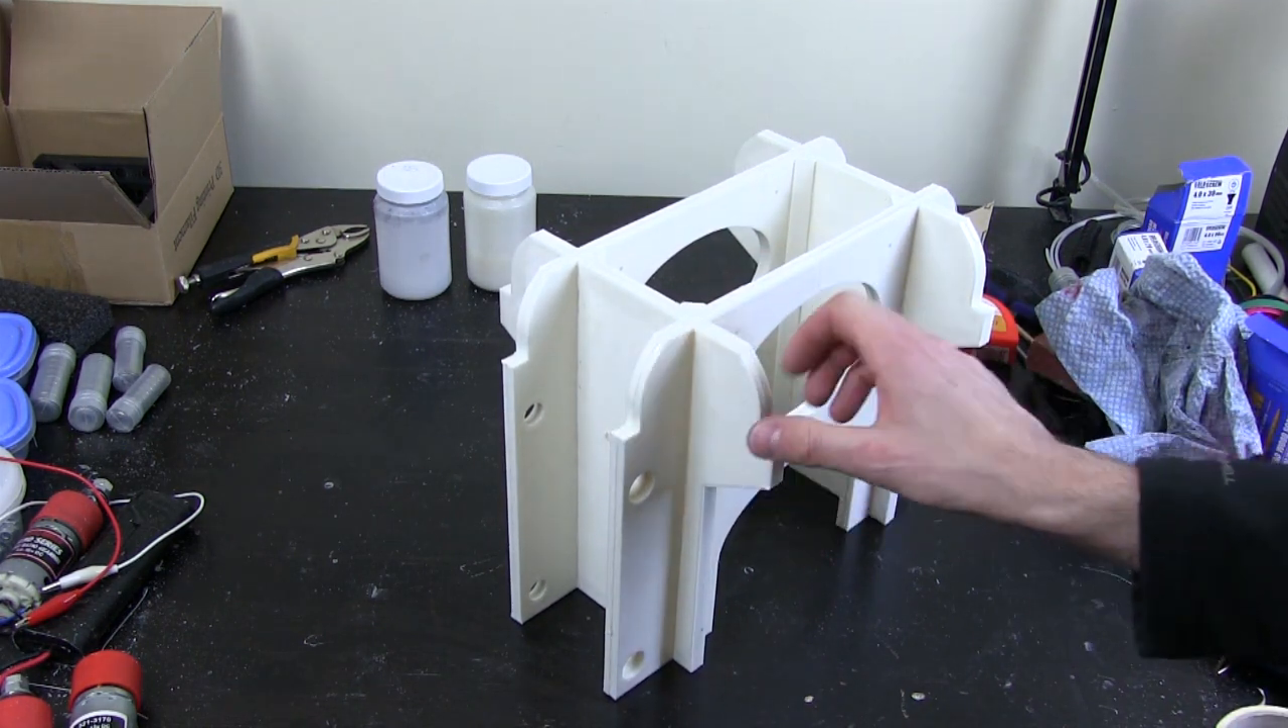Here's the completed piece for the center foot mounting so it's the complete grid and we've got the obviously the eight now curved pieces that lock into the chassis.